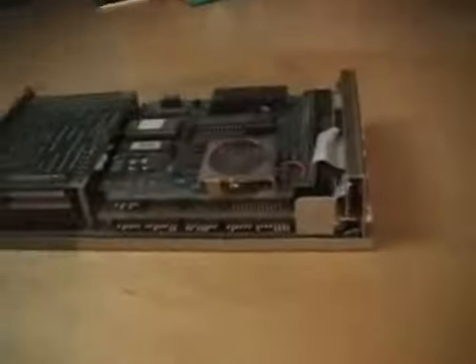Now that I got the cover off, let's take a closer look.